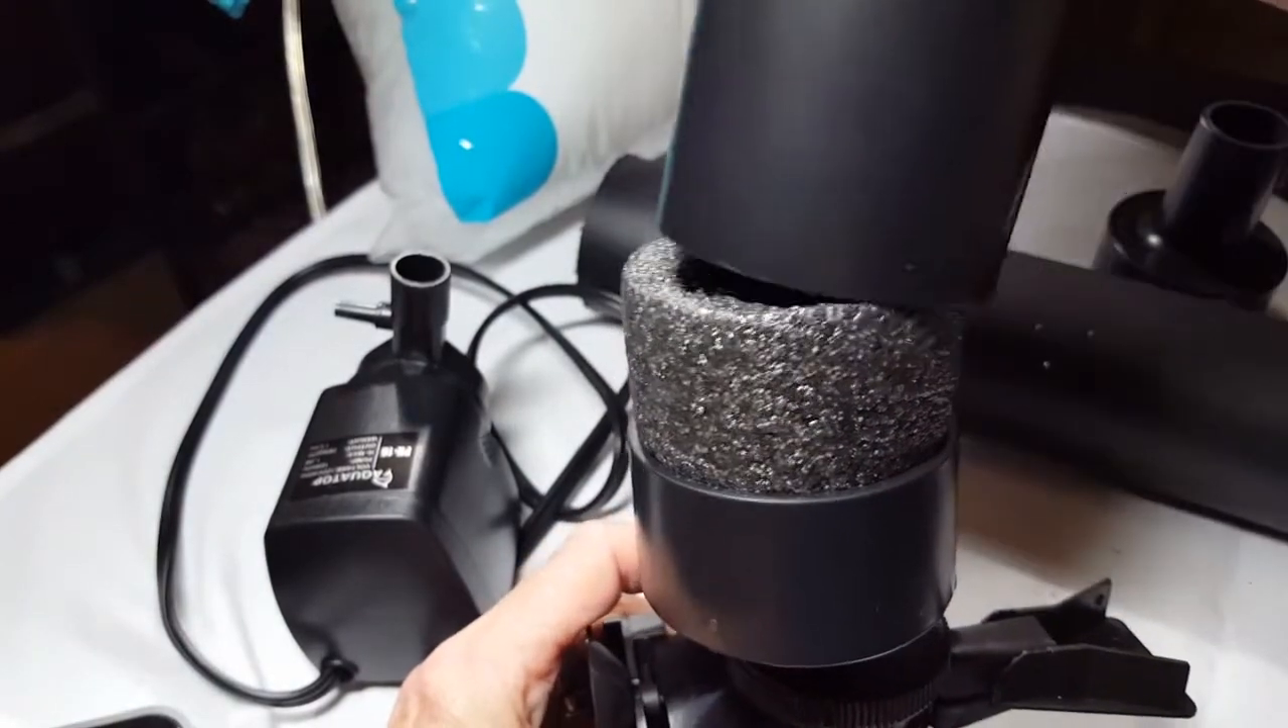The pool noodle happens to fit perfectly down in here. So, actually, it ends up acting as a coupler so that you can fit that other factory cup tube over top of it.